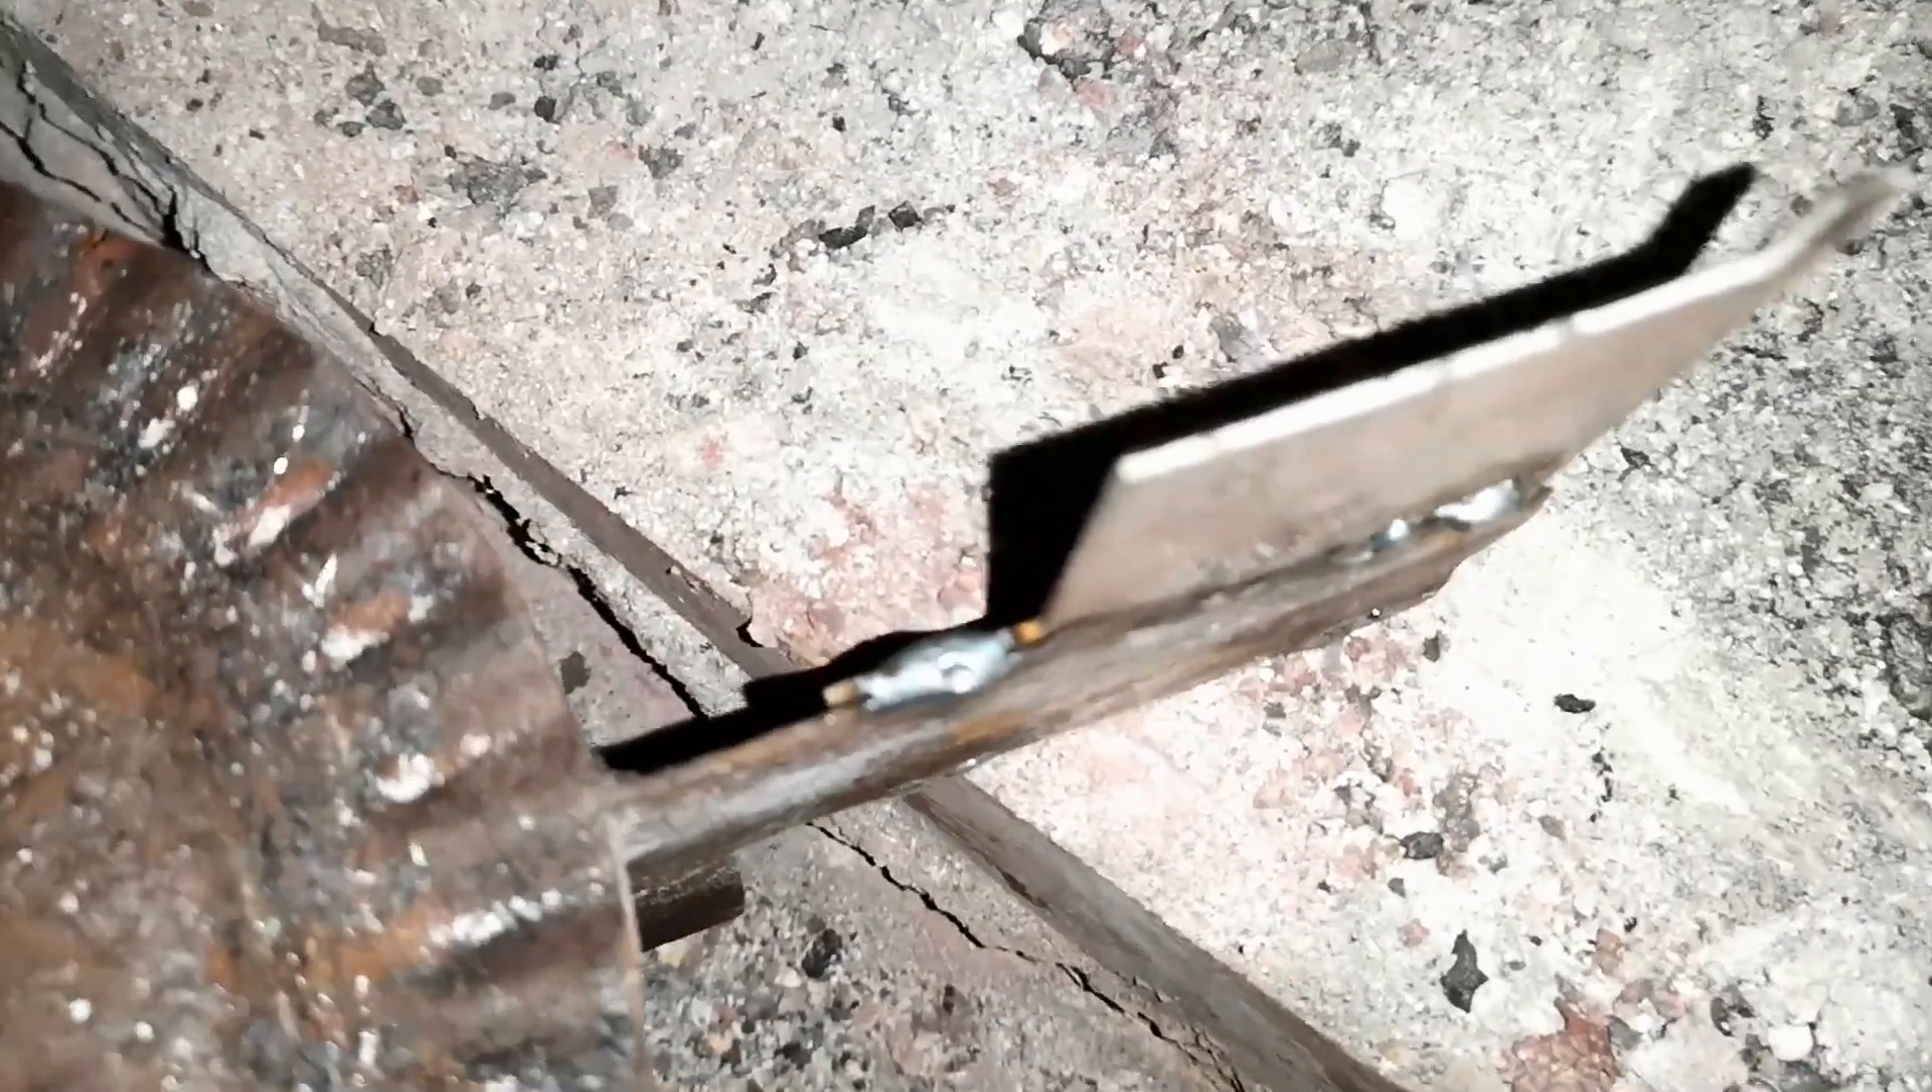یہ جو ہم نے اس کو ریپیر کیا ہے یہ آپ دیکھ رہے ہیں میٹل پلیٹ کو ہم نے ویلڈ کیا ہوا ہے۔